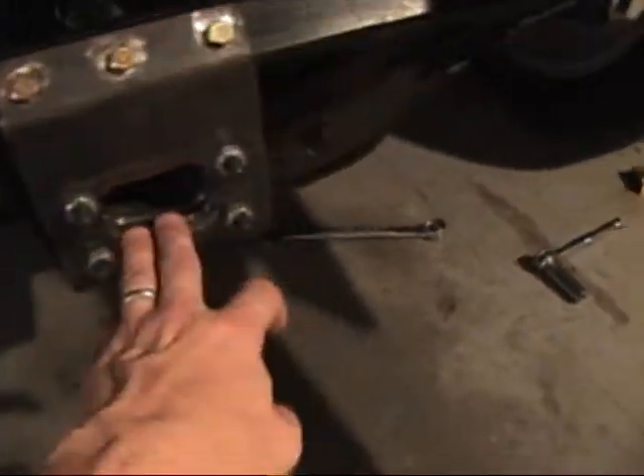I took the turbo off and I've got my T3 flange bolted here to my plate.